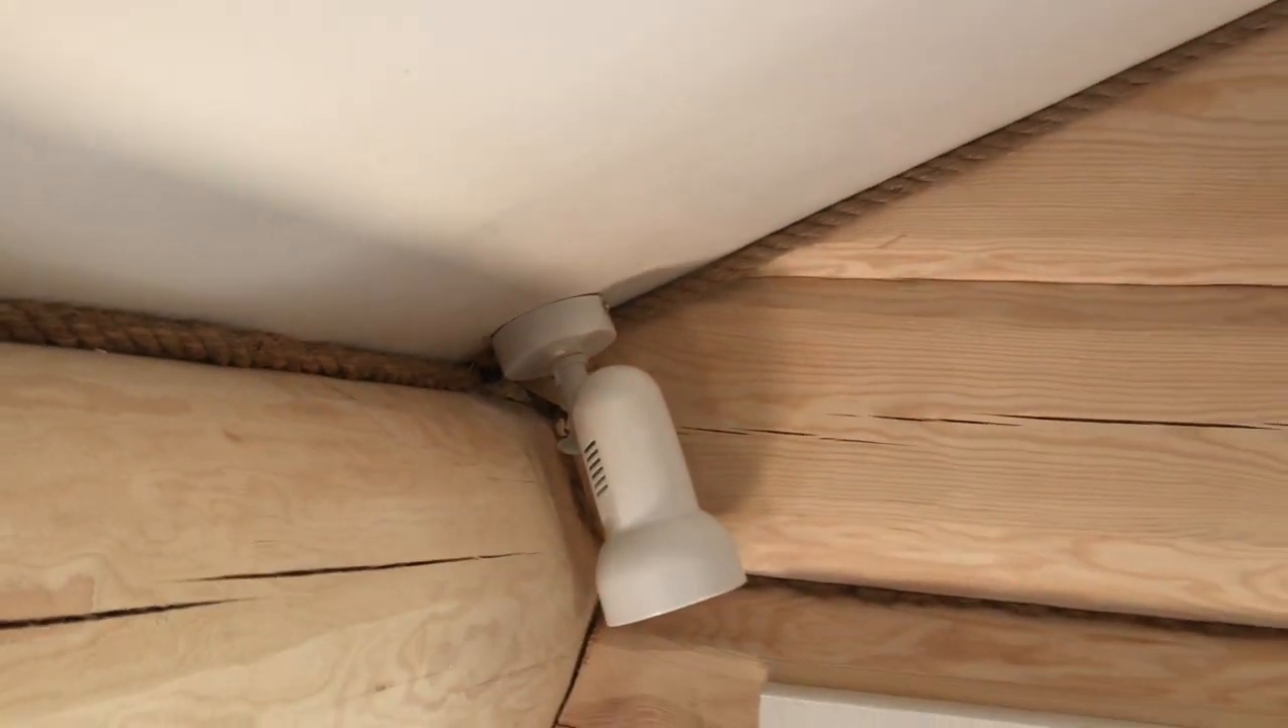Donc j'ai installé ces spots là avec des boîtes qui permet de tout cacher.